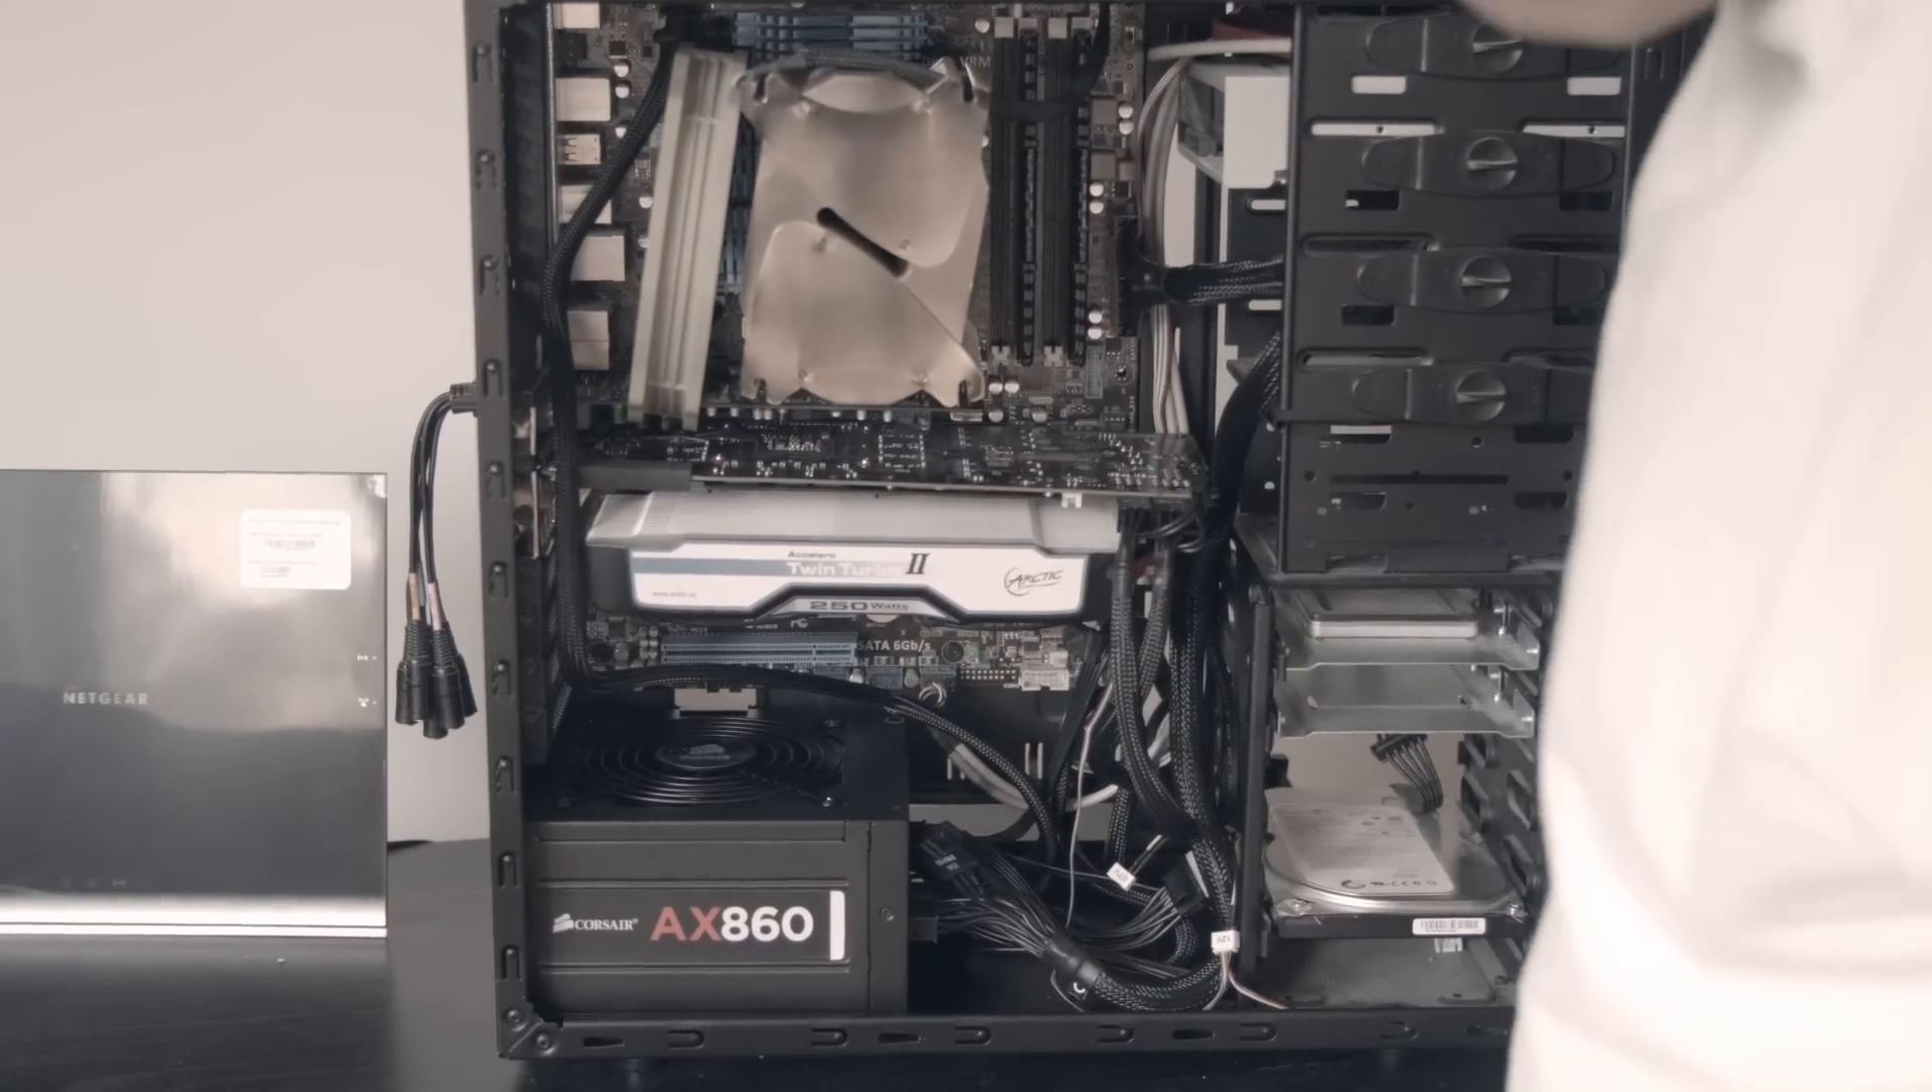We have now installed our new power supply.